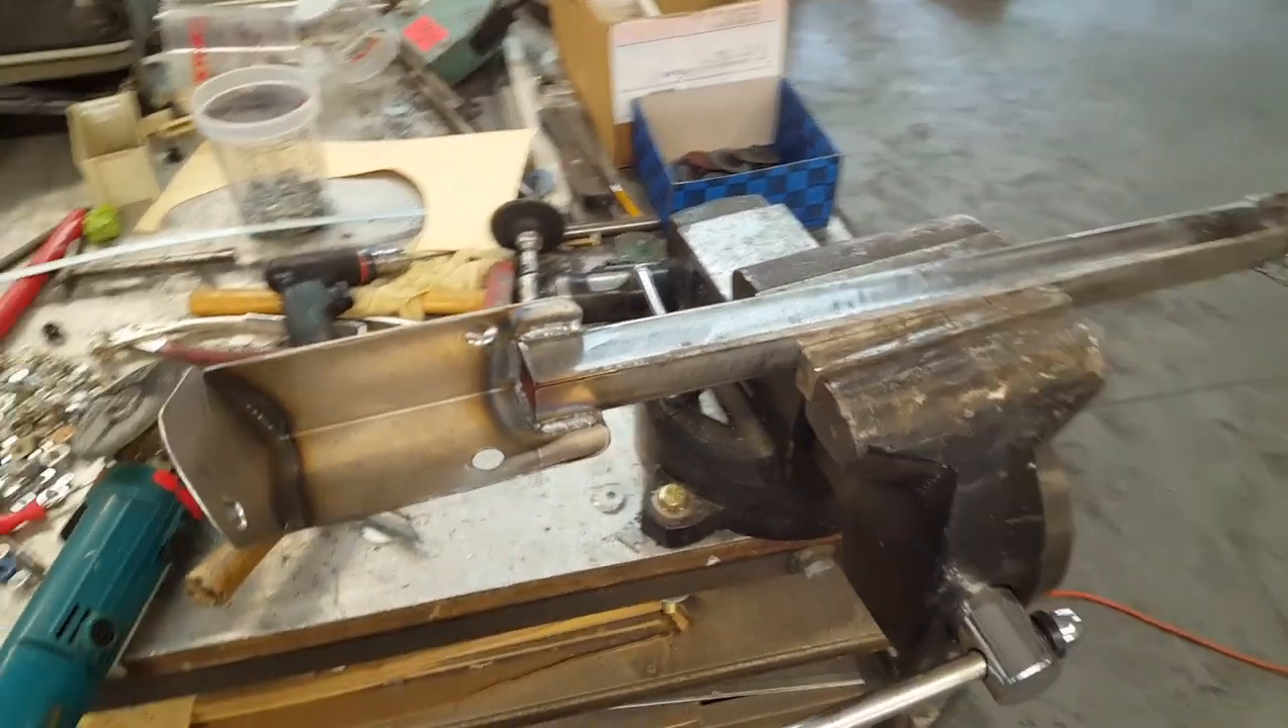All right so this is what the bumper support looks like welded up cleaned up and out of the bumper.